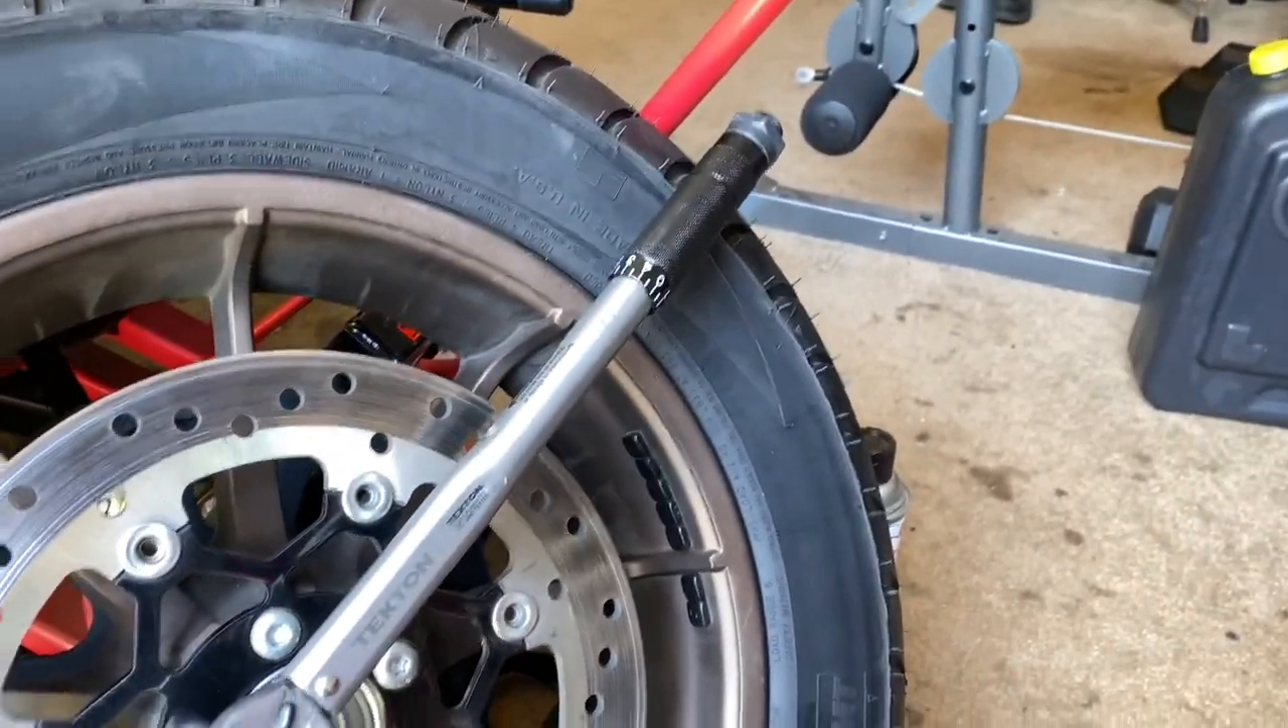We got our new tire on so i'm double checking one more time and i'm going to clean this thing up and then we'll attack the rear brakes uh pads before we put the uh the rear rim back in.